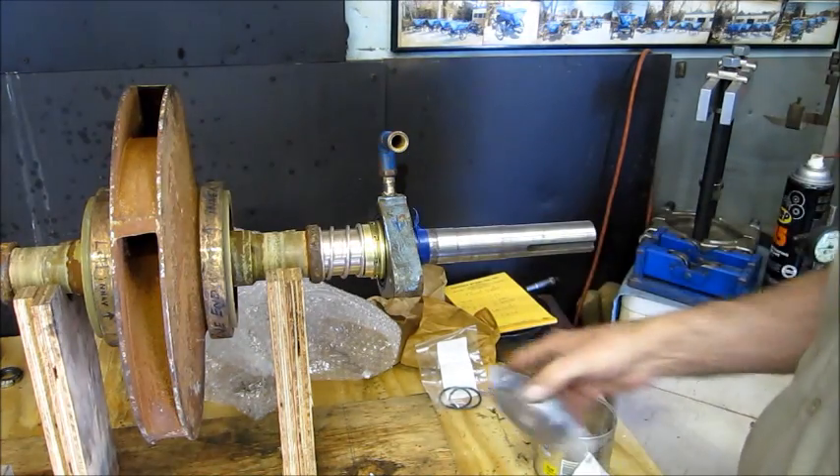We're all set on this side here except for the bearing.